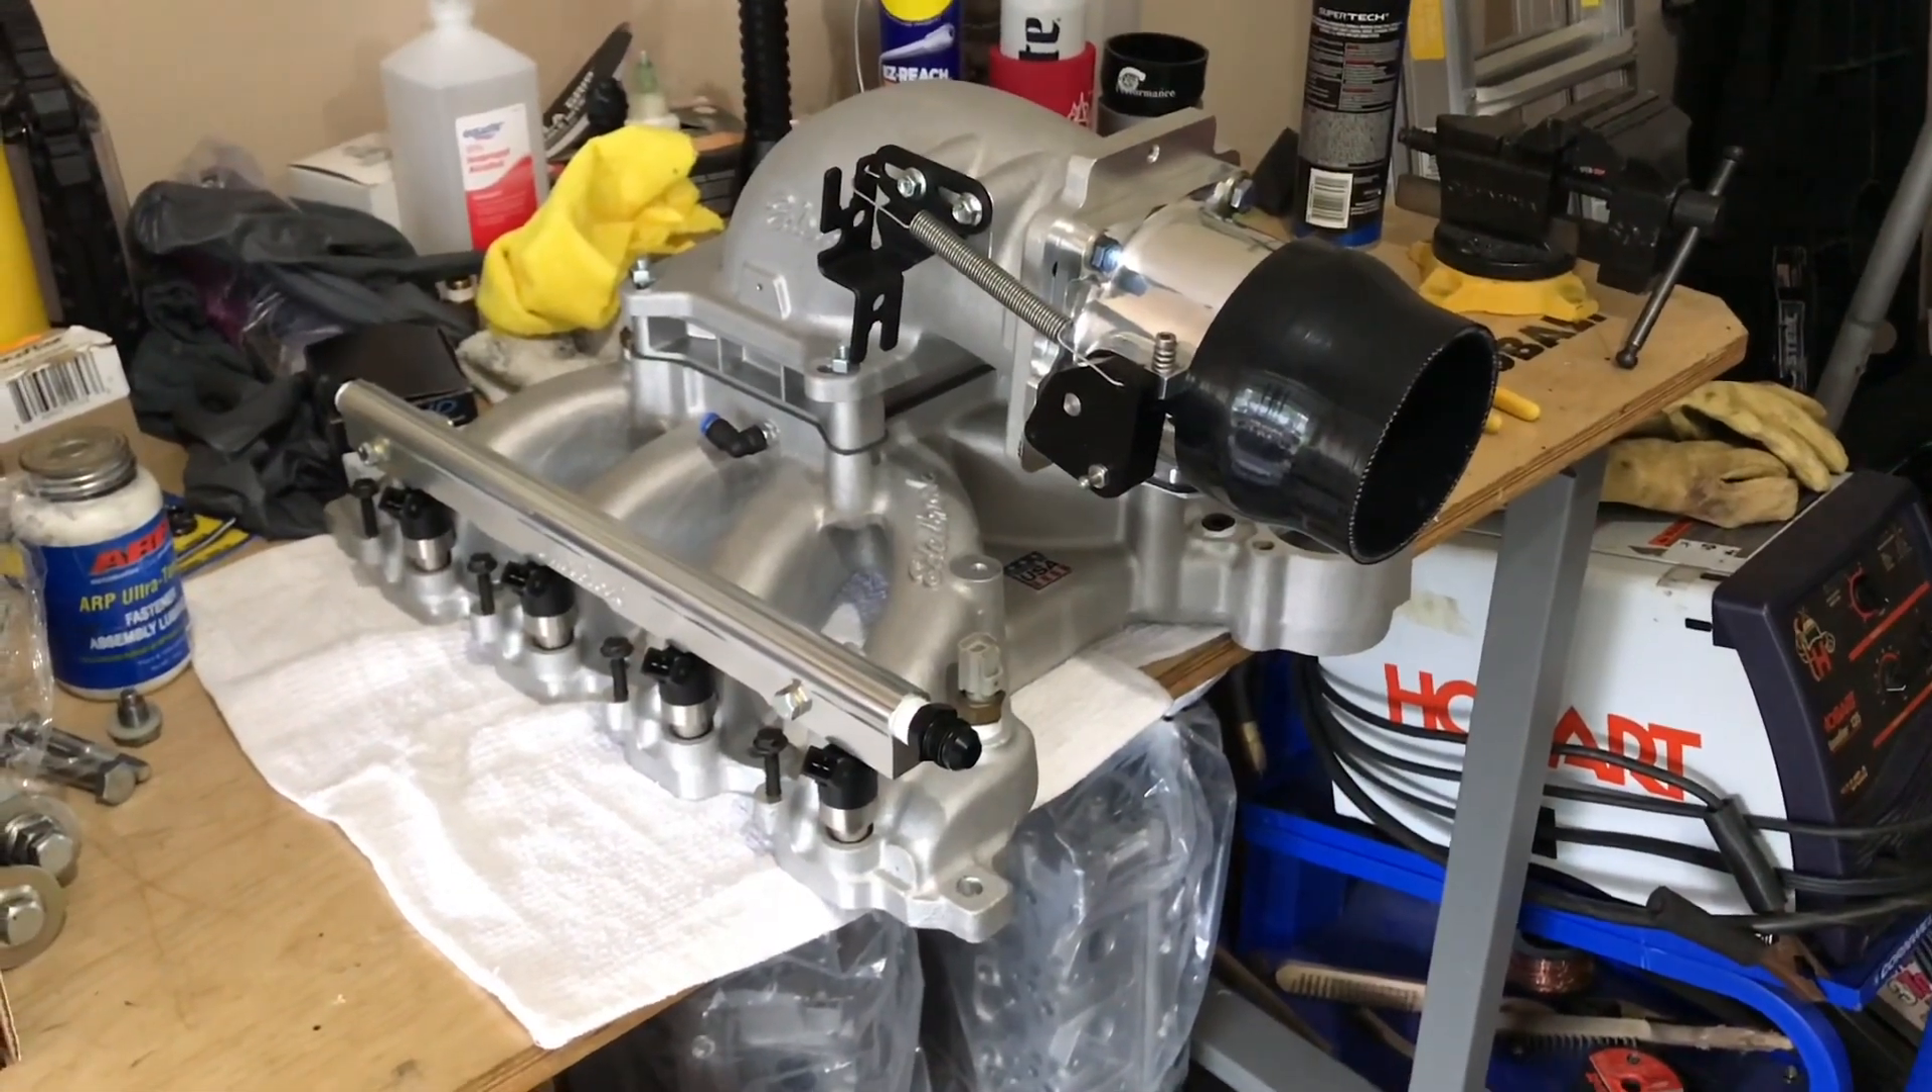So last but not least, I've got the intake here built up on the table.